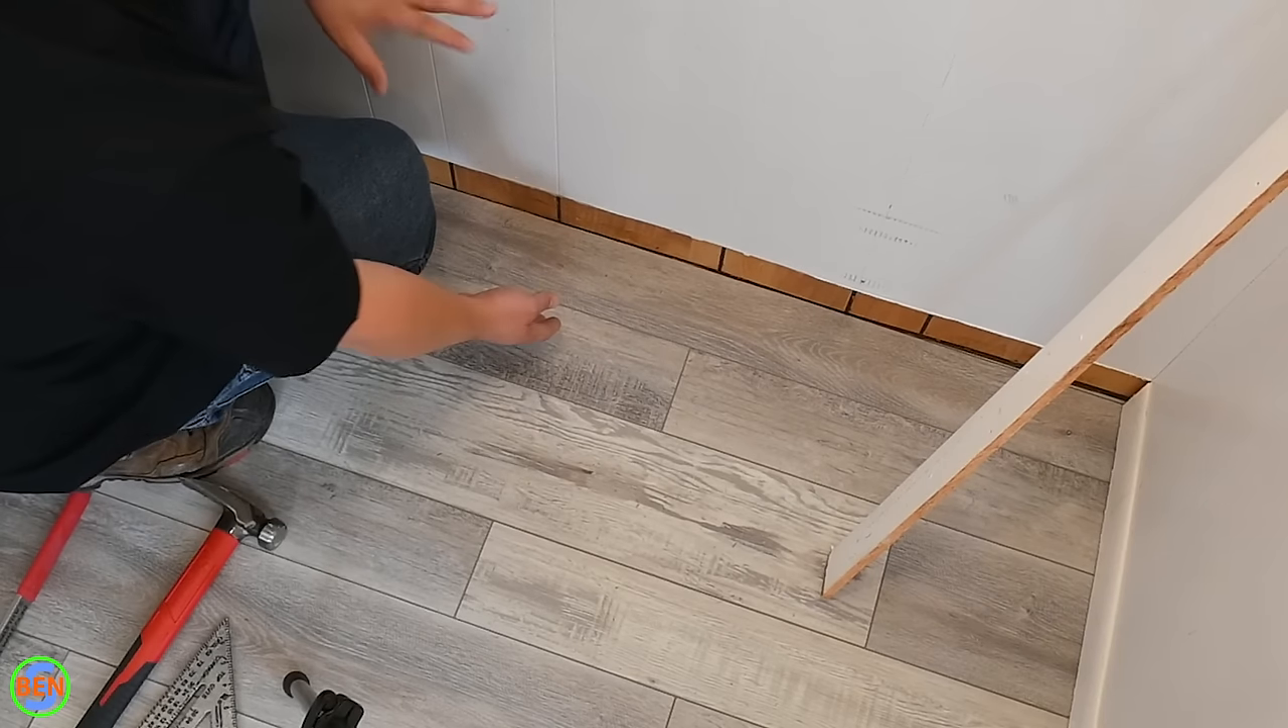You can see we've got this last piece of baseboard here to put back in.